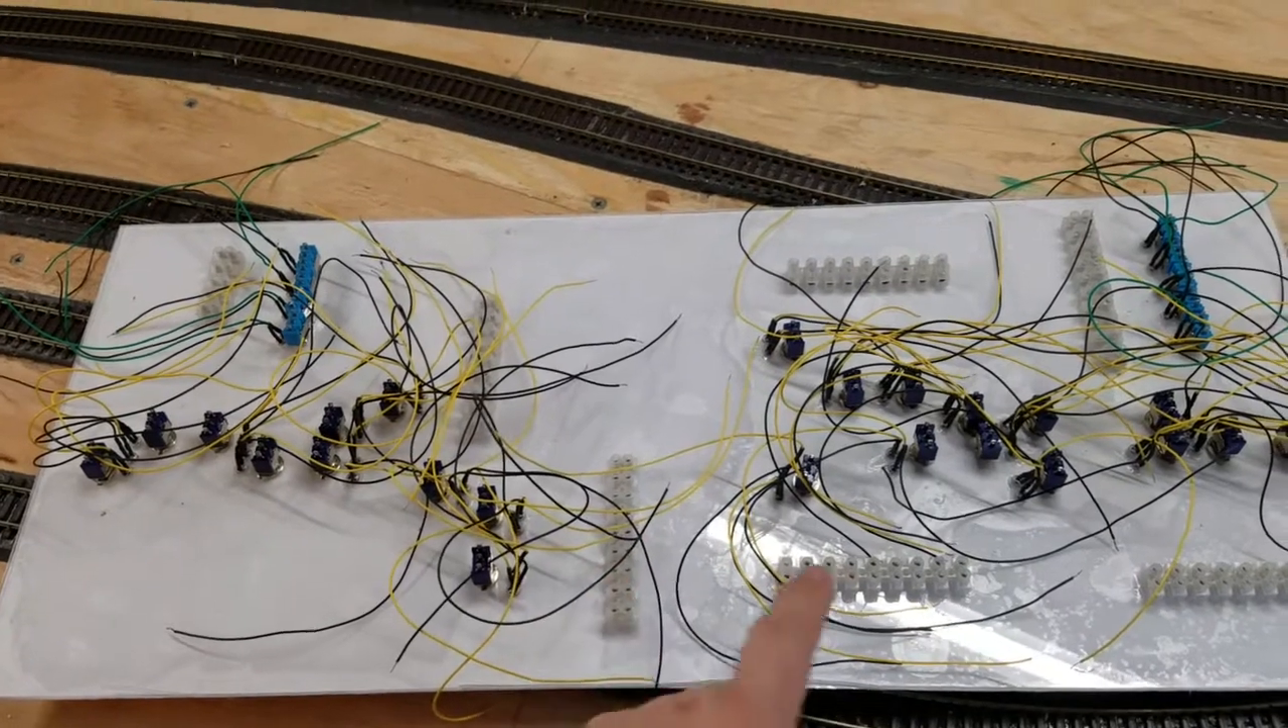So when we finished at the end of part one we had the panel ready and on the back we had all the toggle switches and LEDs in place.